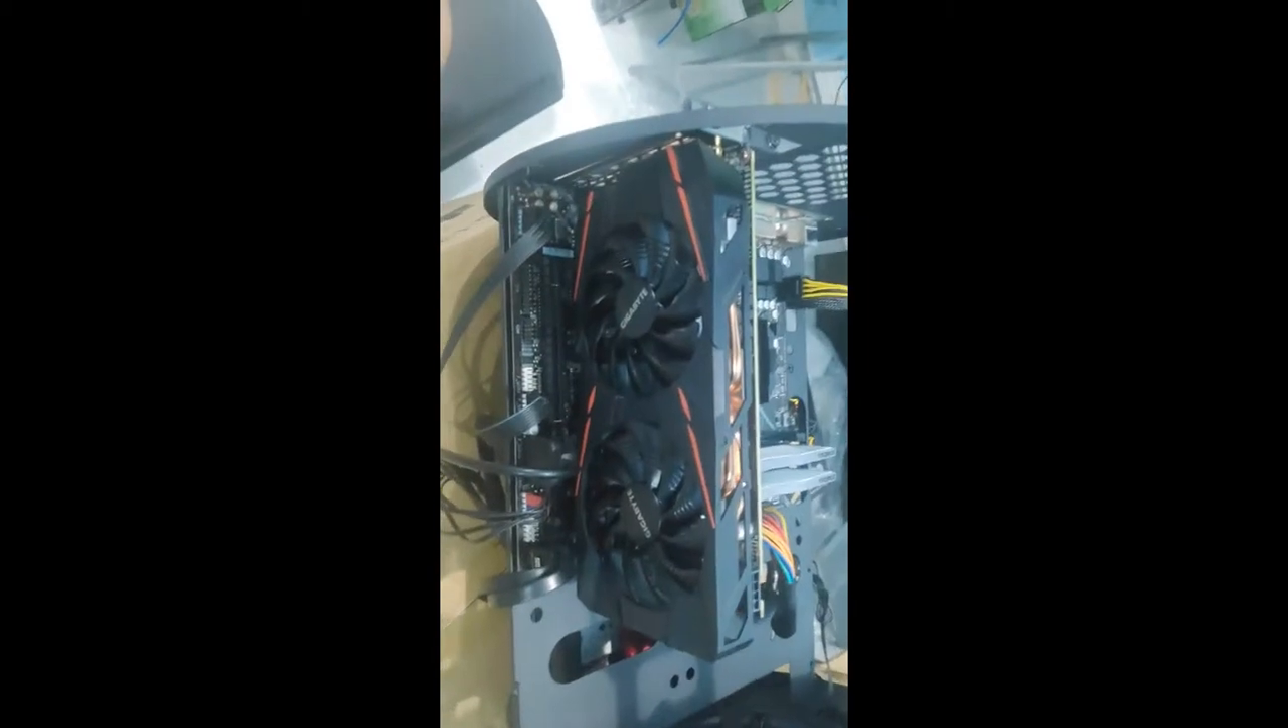So, yun guys Nakabitan natin yung GPU.